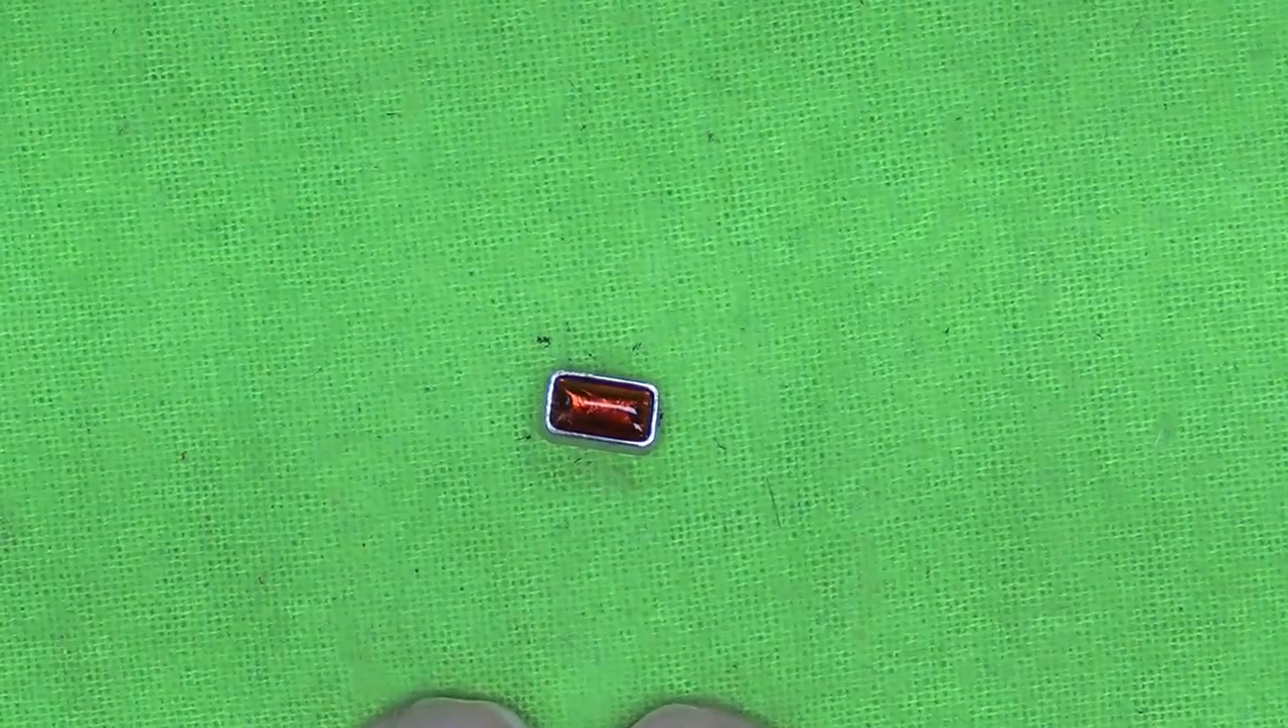So there you go. There's the lens and the lens frame all together.